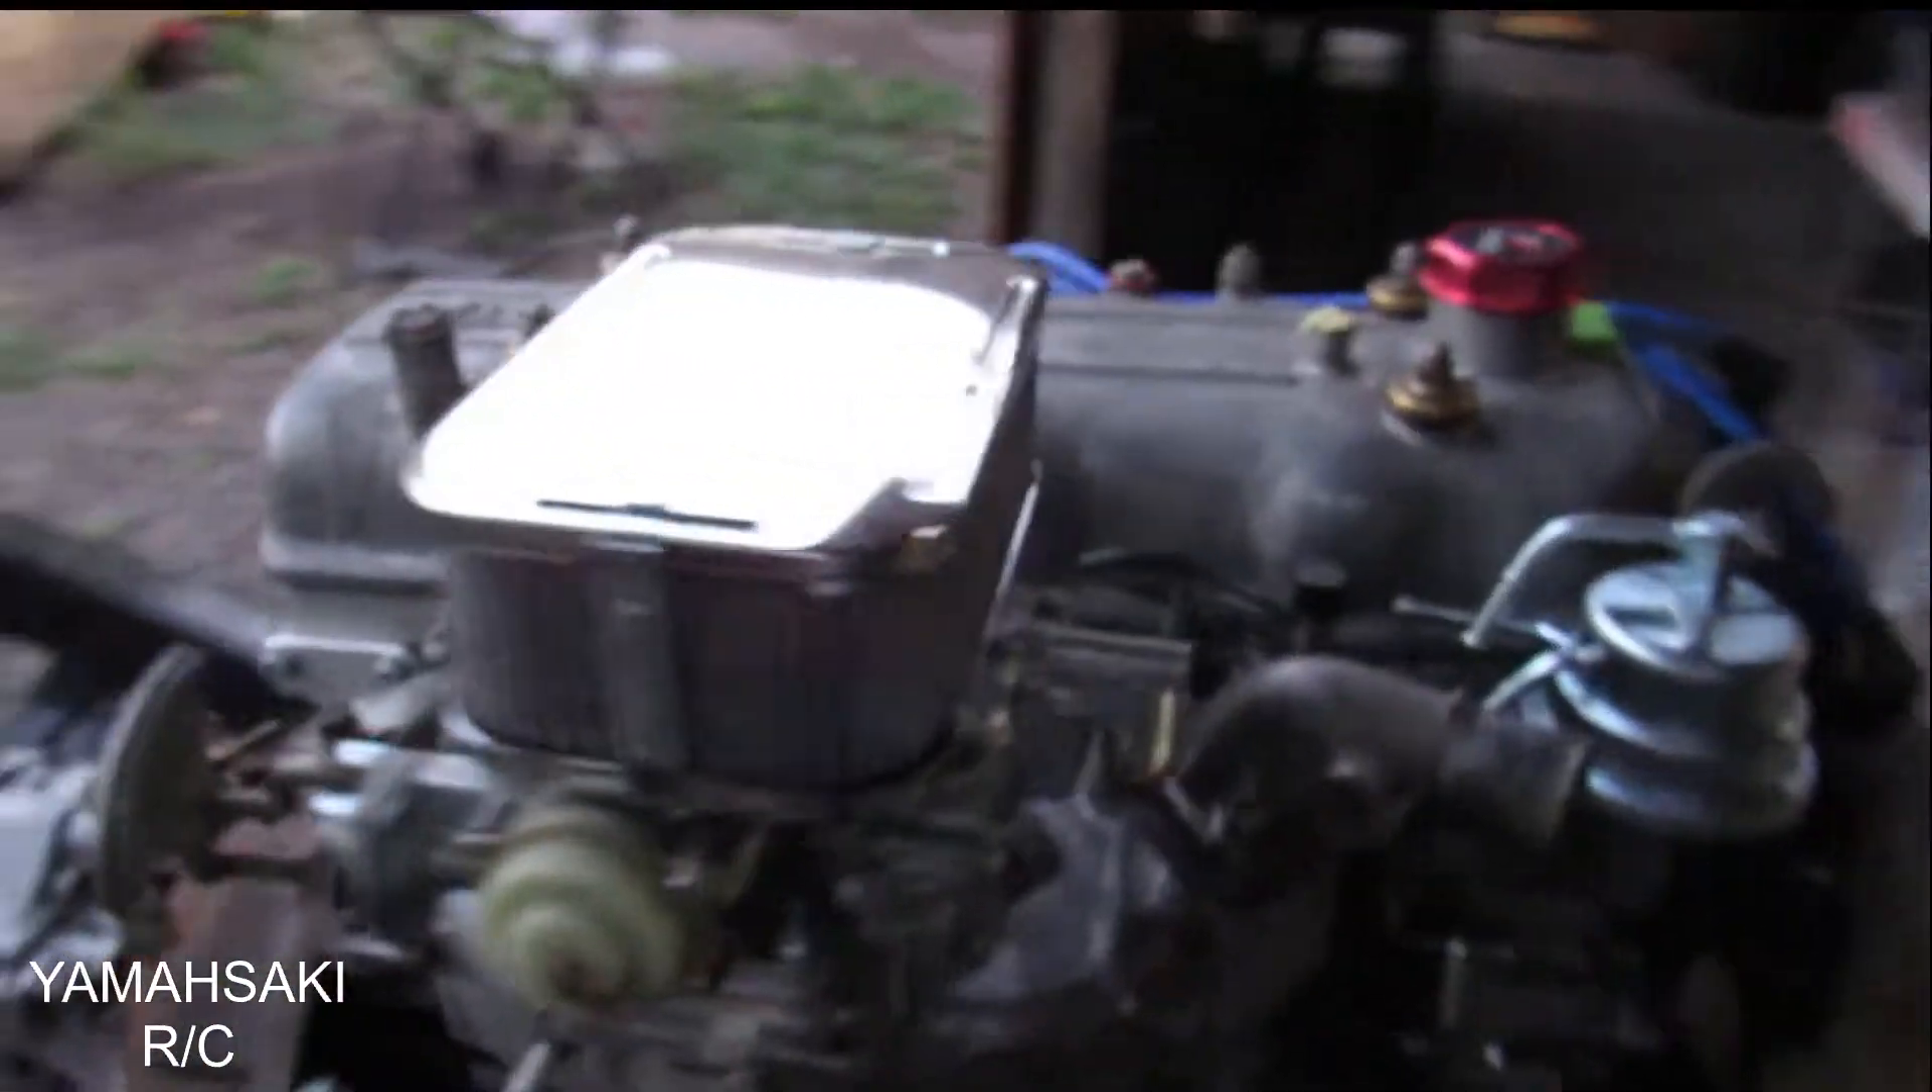Got the air filter on nice and chromed out.